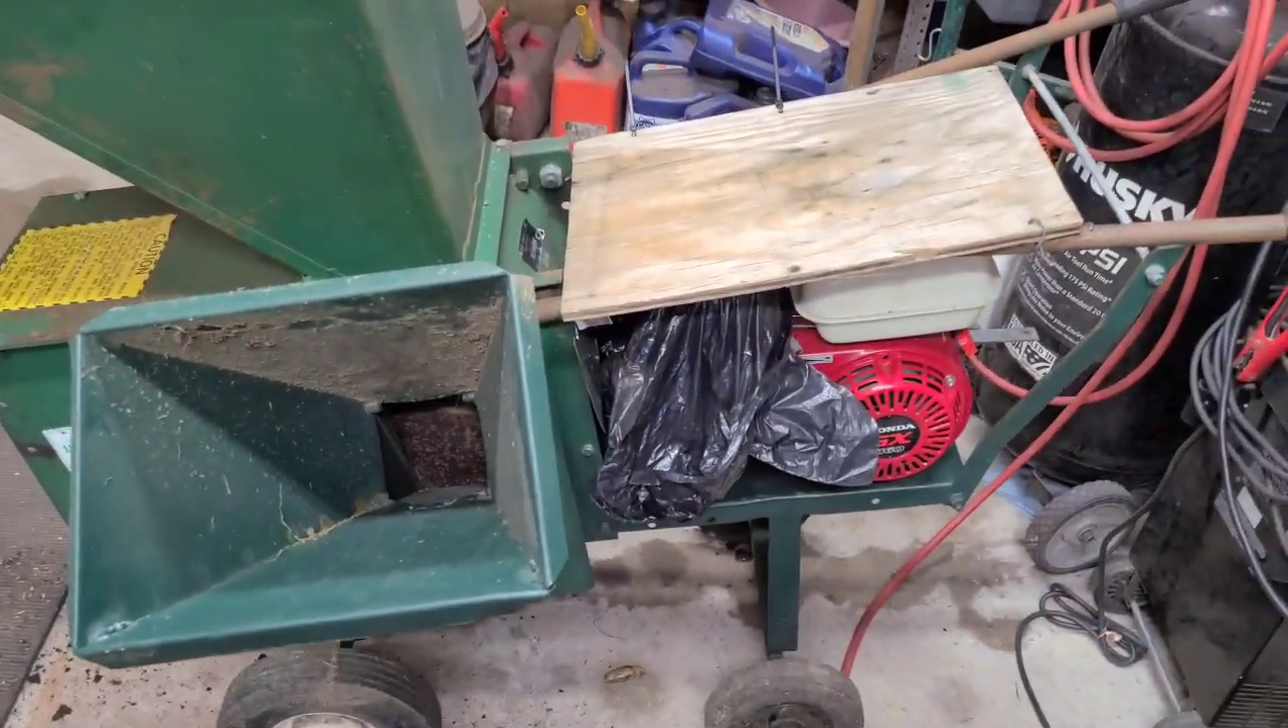We got the board back on top.